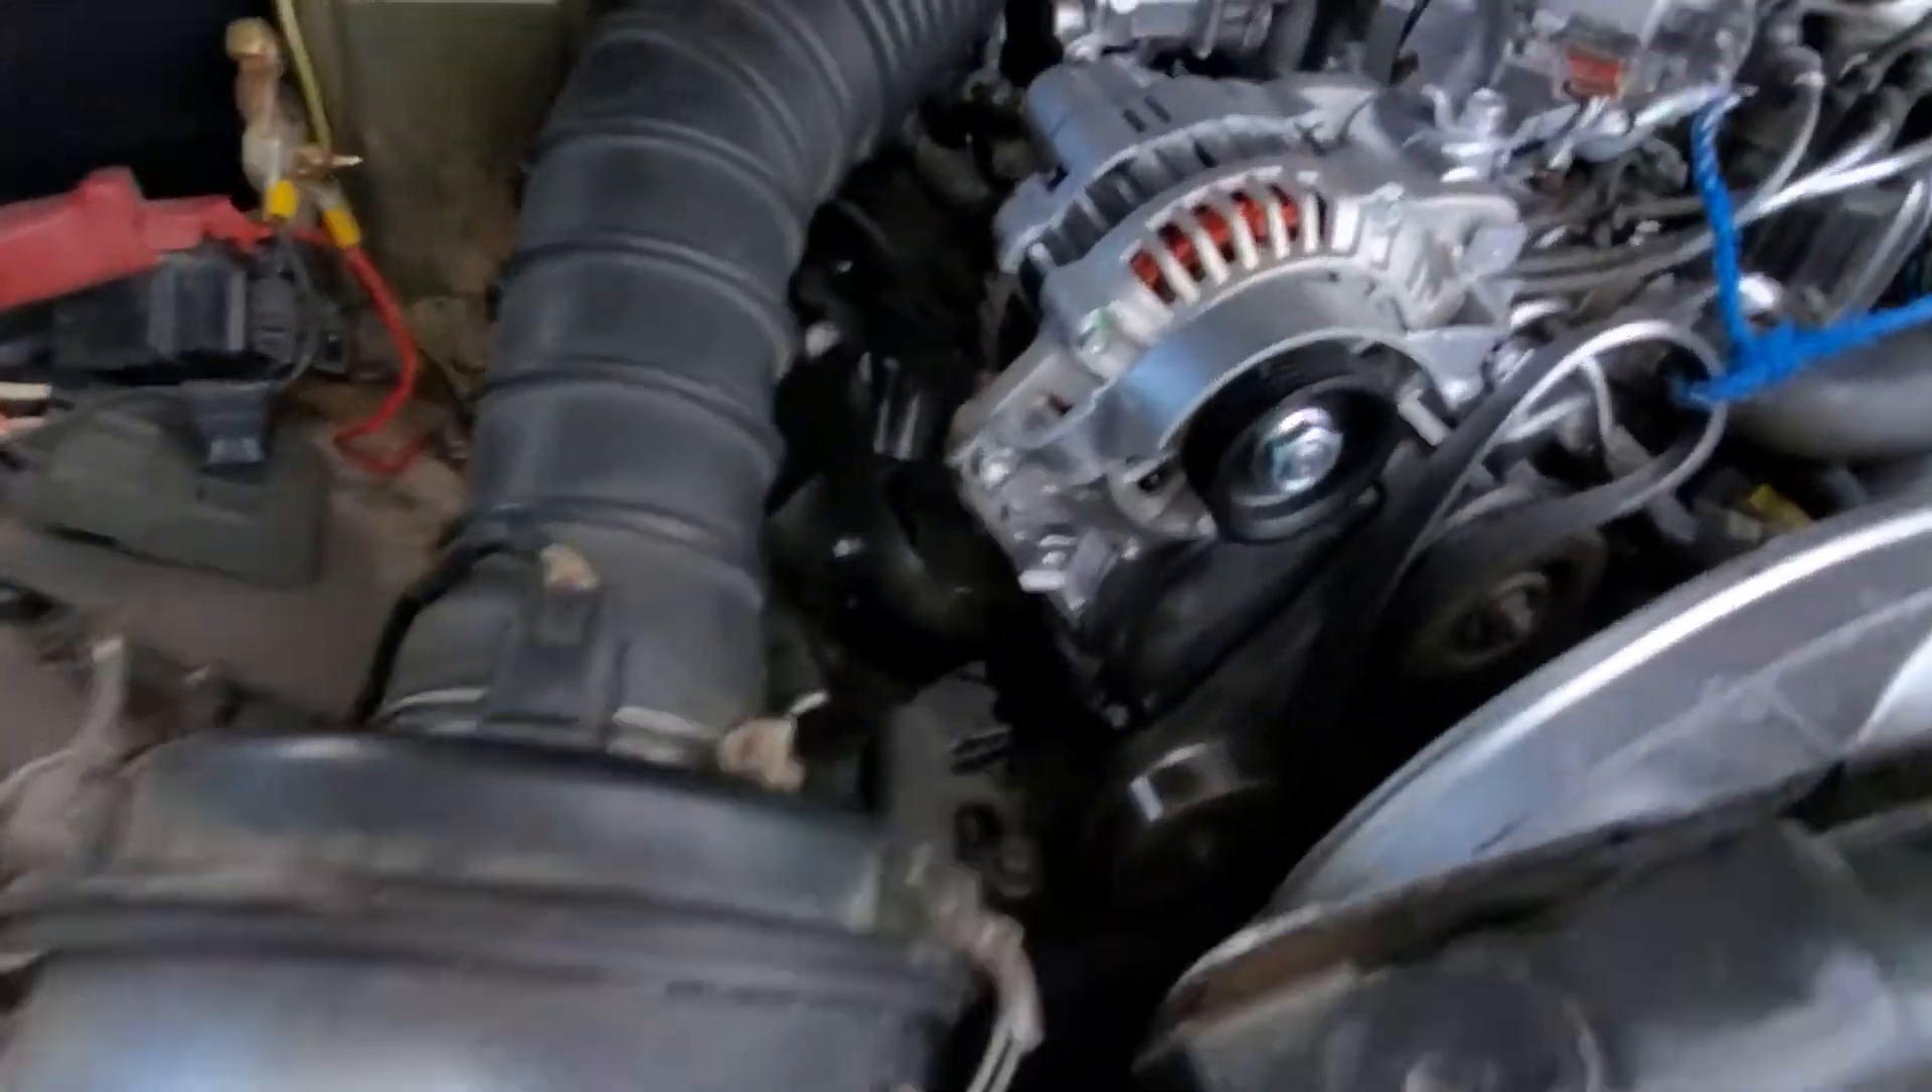Ok pueden ver ya está colocado el nuevo alternador.